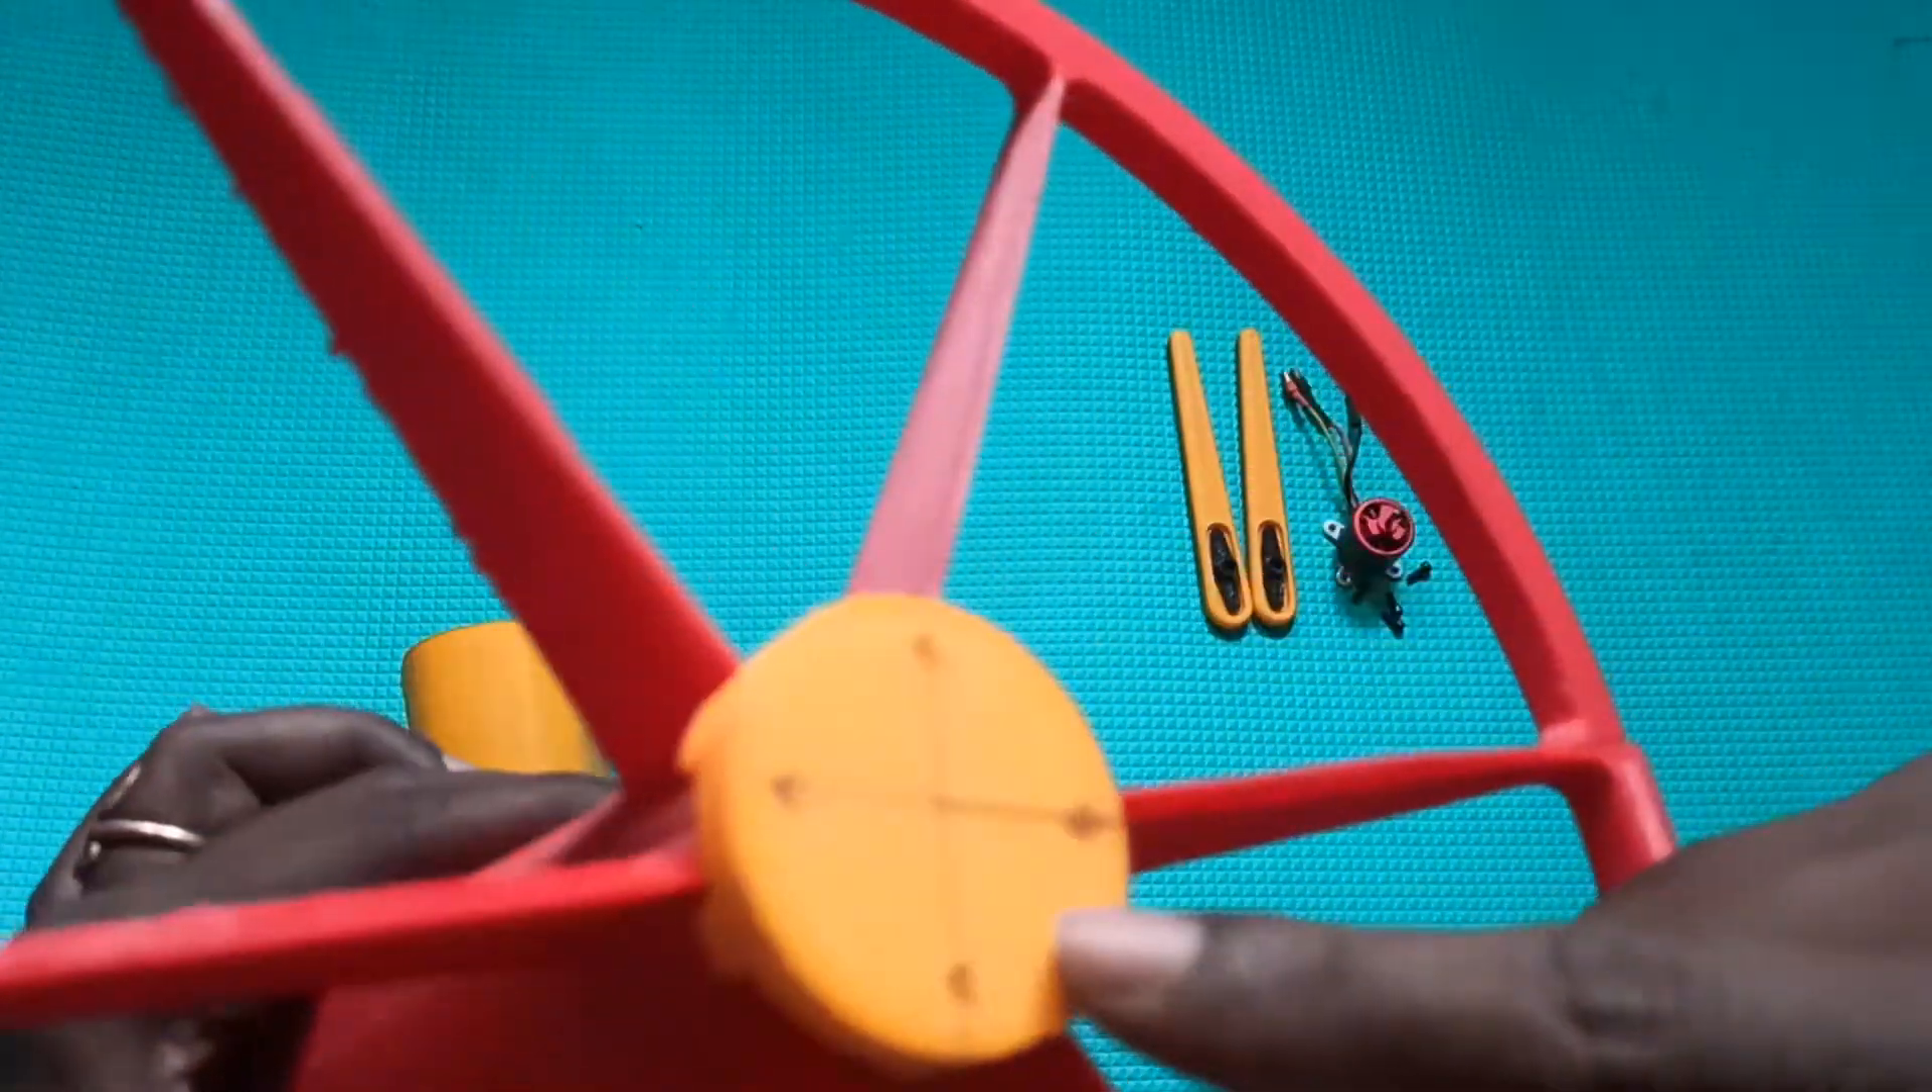I installed the additional mount for the motor so that i can install the motor here.